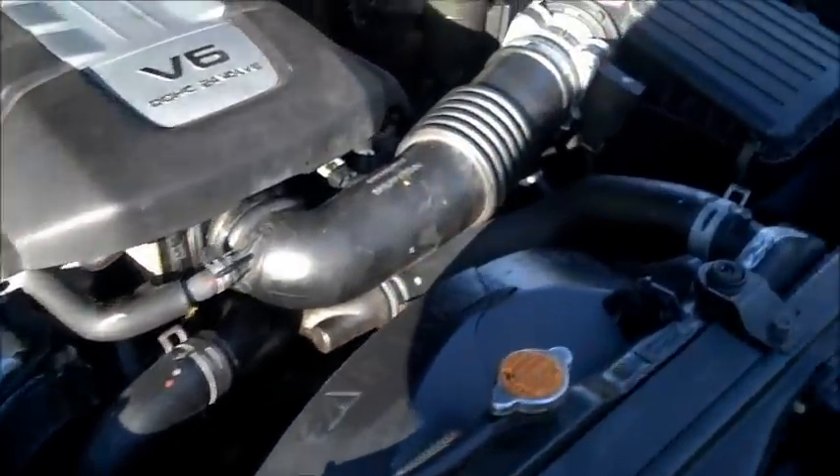I'm going to finish putting the air intake boot and air box back on and we'll be finished. Alright so everything is put back together.